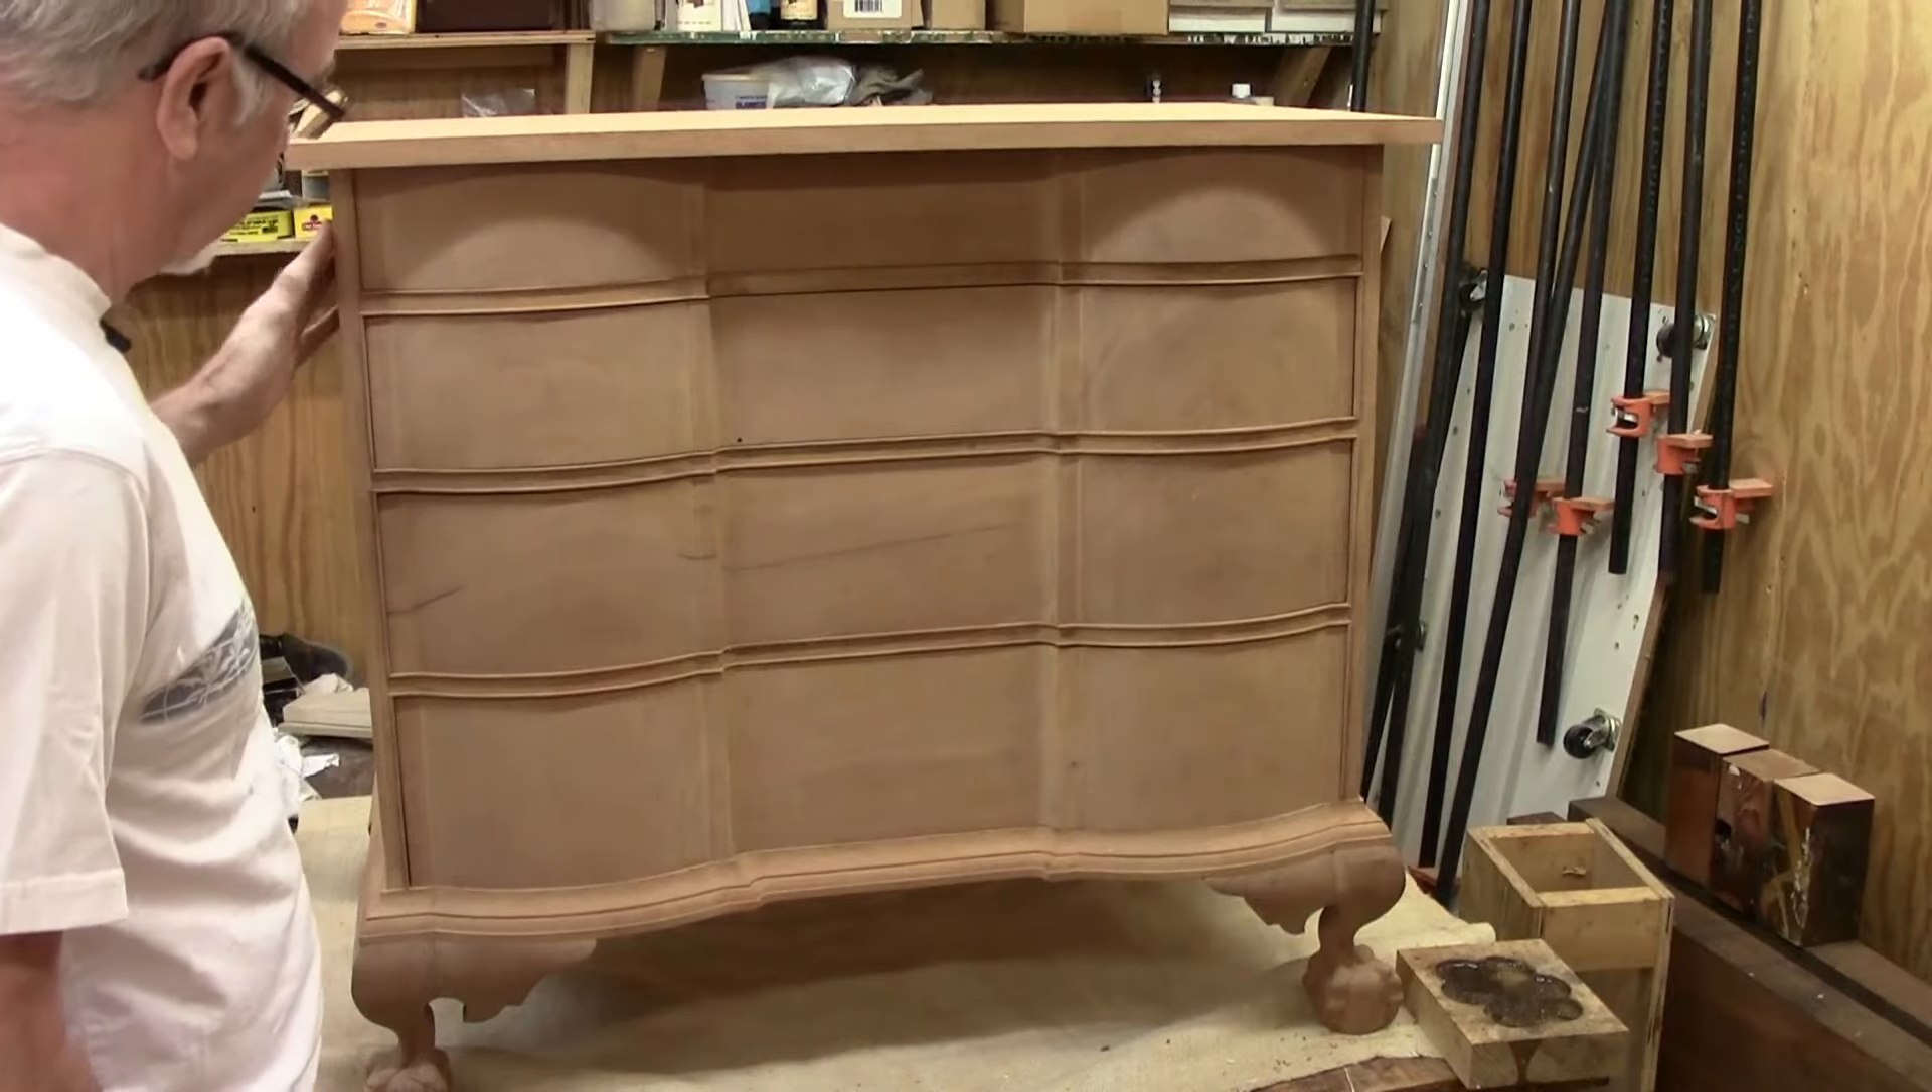Well I've got all four drawer fronts positioned in here now and they look pretty good.